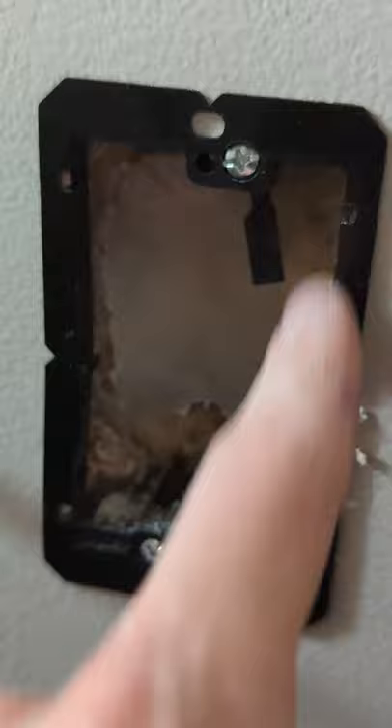Now you can see what it looks like with the hole cut out and the bracket installed.